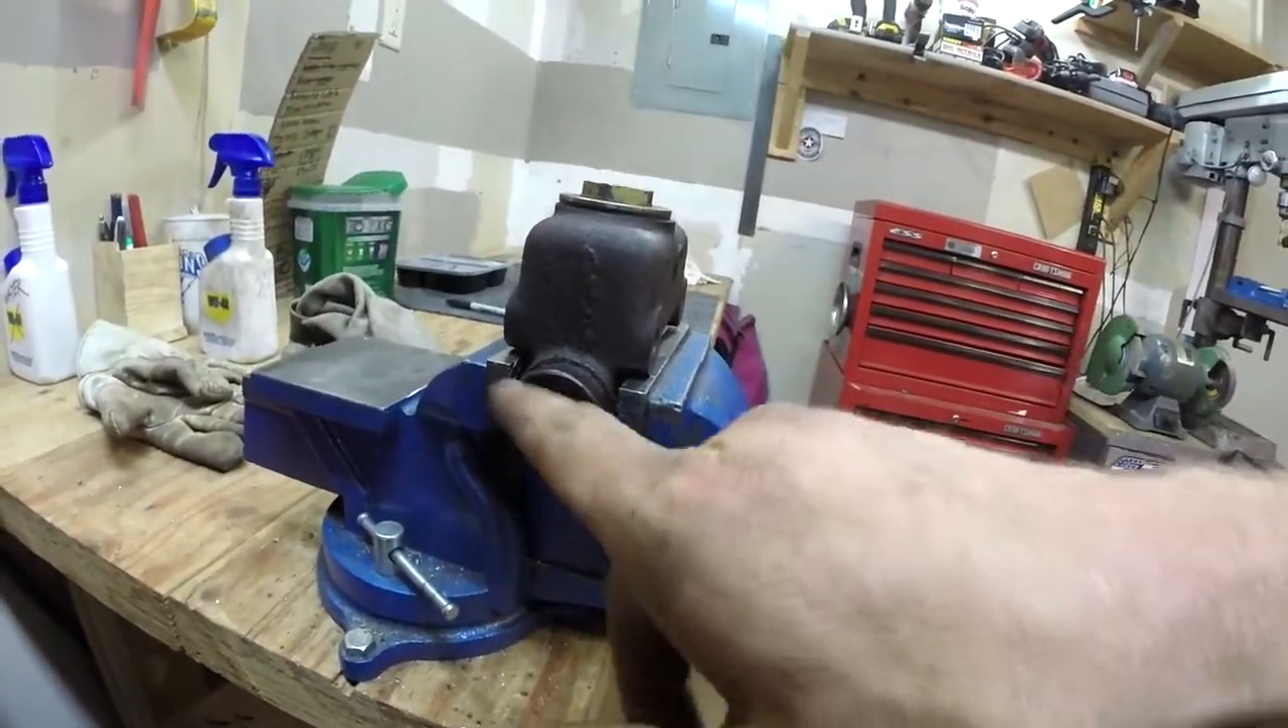Alright, I got the master cylinder off, and it was as much of a struggle as I thought it would be.